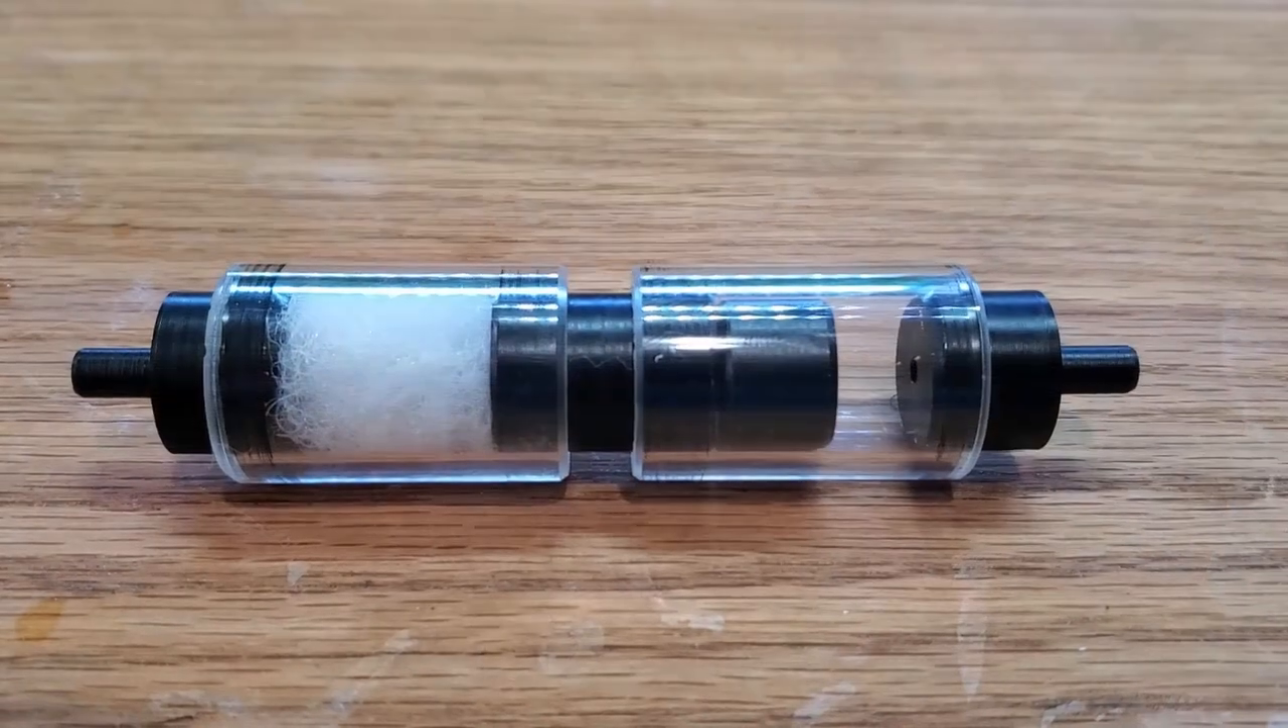That is the full unit put together.